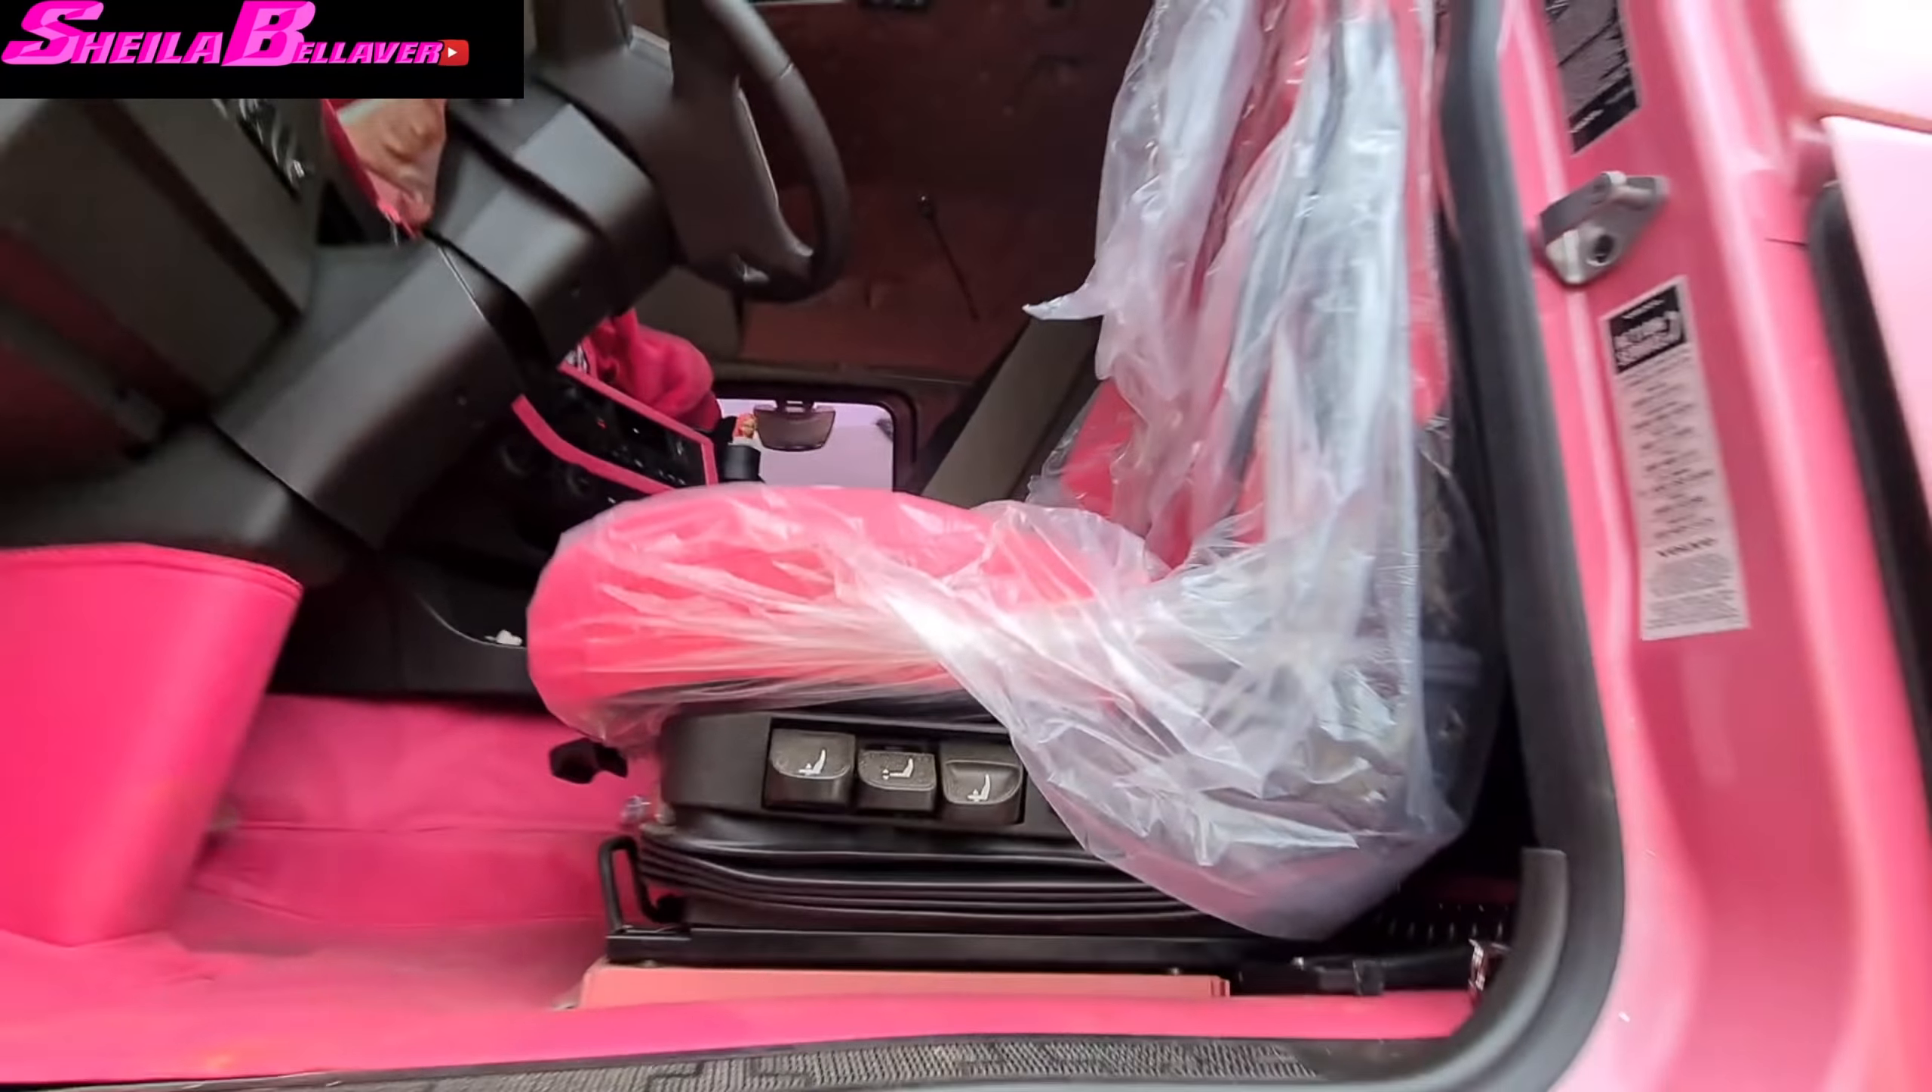Olha o banquinho Já tá no lugar.